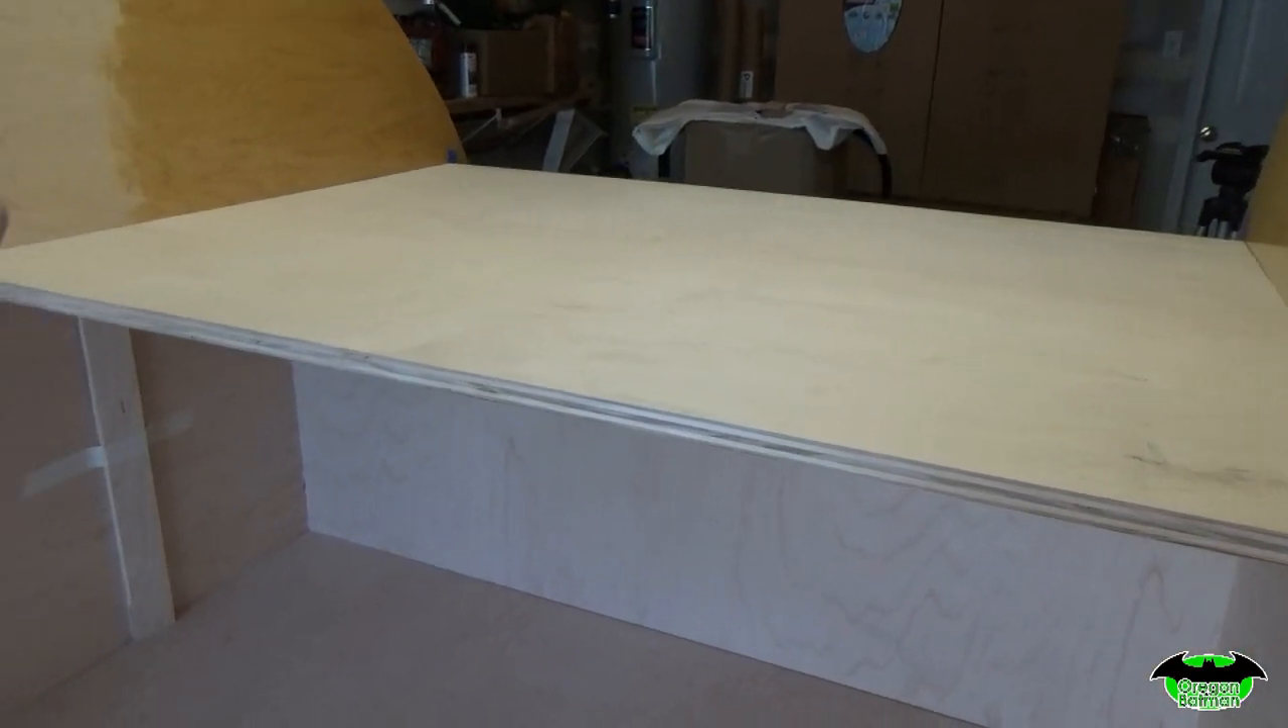Alright, so we've got the countertop setting in place, and now we're ready to start fastening along each side, and then we'll come along and fasten across the top and then that front brace right here.